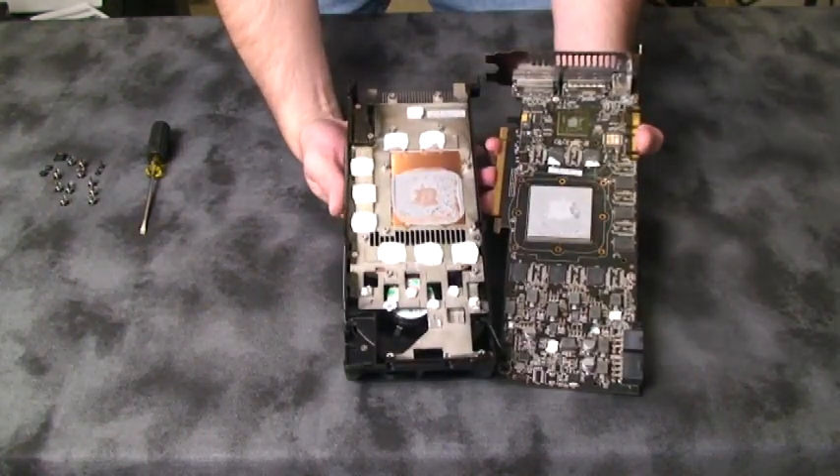Now you've separated your air cooler from your video card.